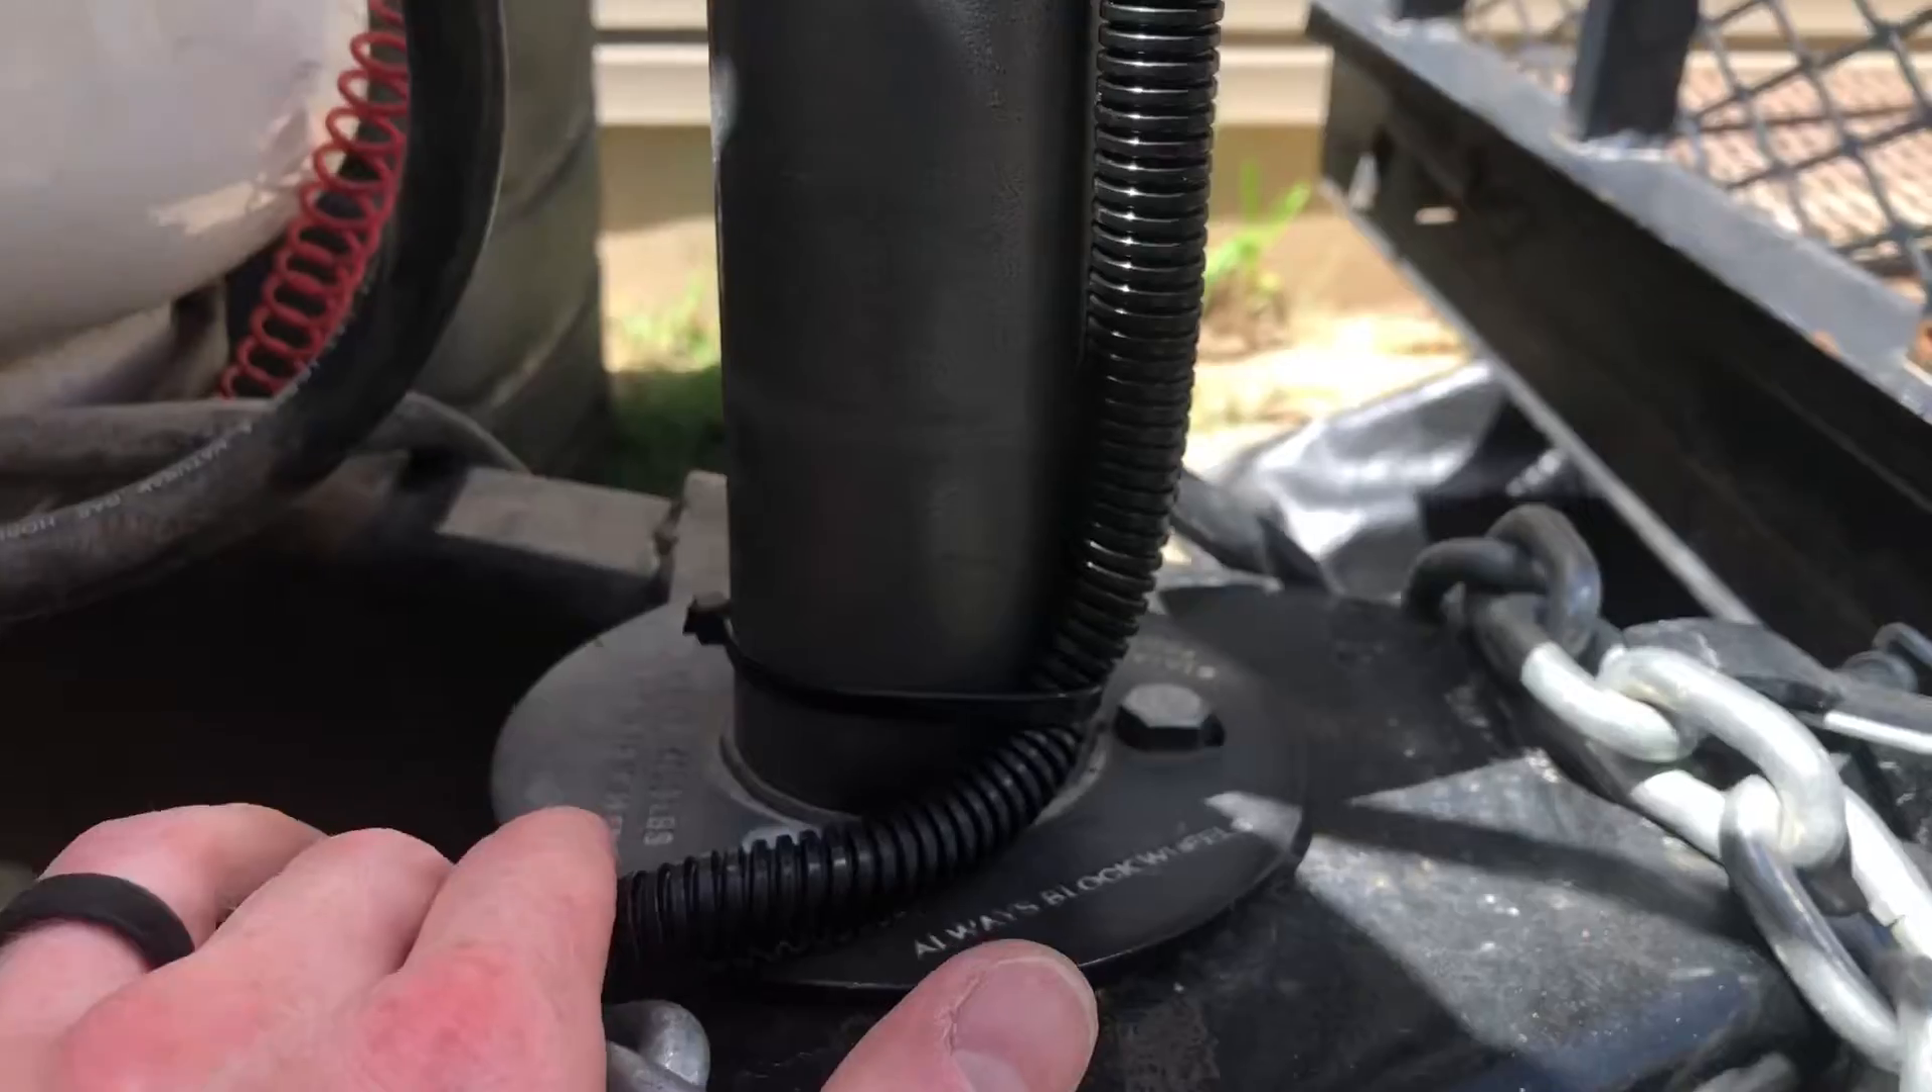Okay I have my new wire running all the way from the top of the motor or the wire cover I should say and I have it zip tied down to the bottom.